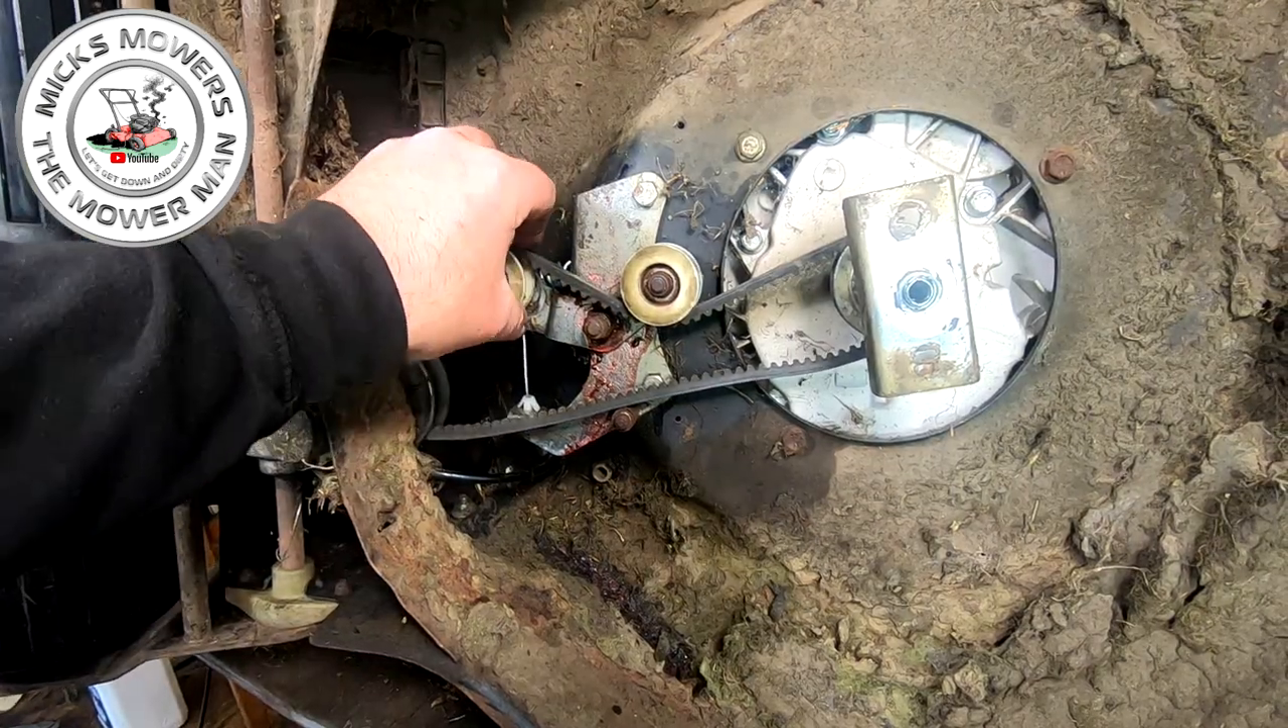Okay okay belt's now fitted um and it goes on like so.